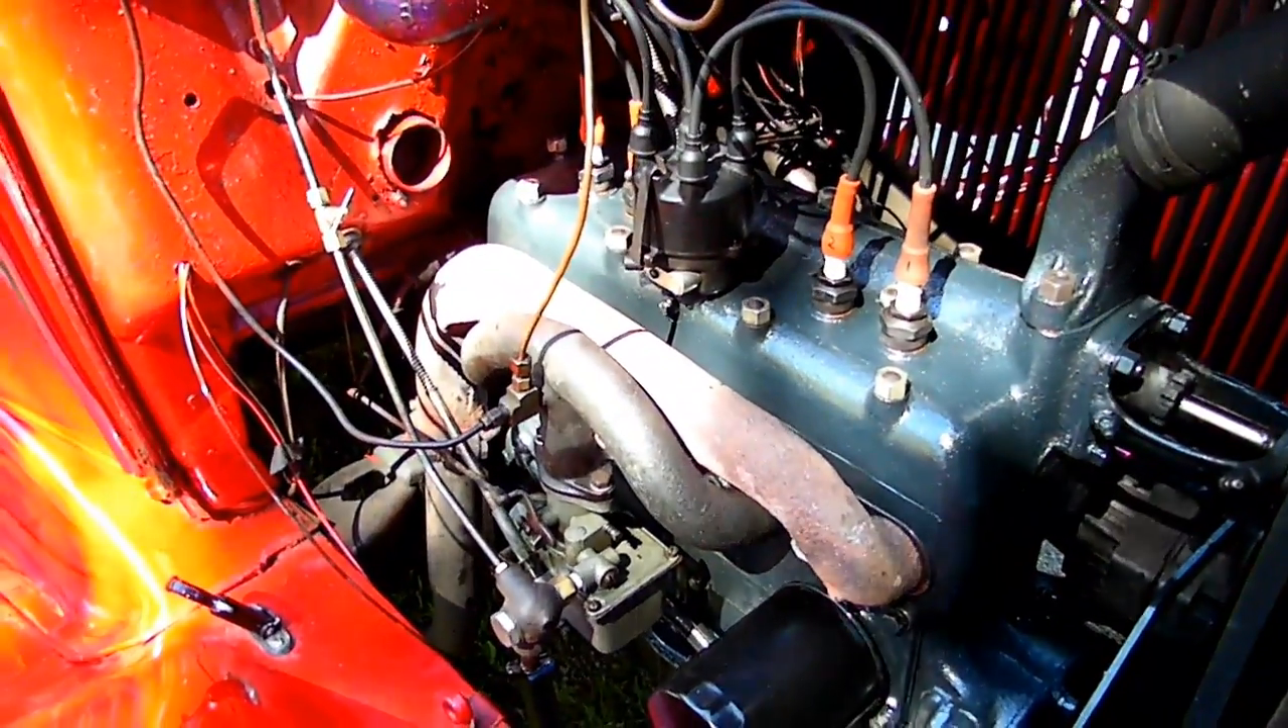So, I just put the distributor cap back on, and I took the tape off of all the nuts and the spark plugs.